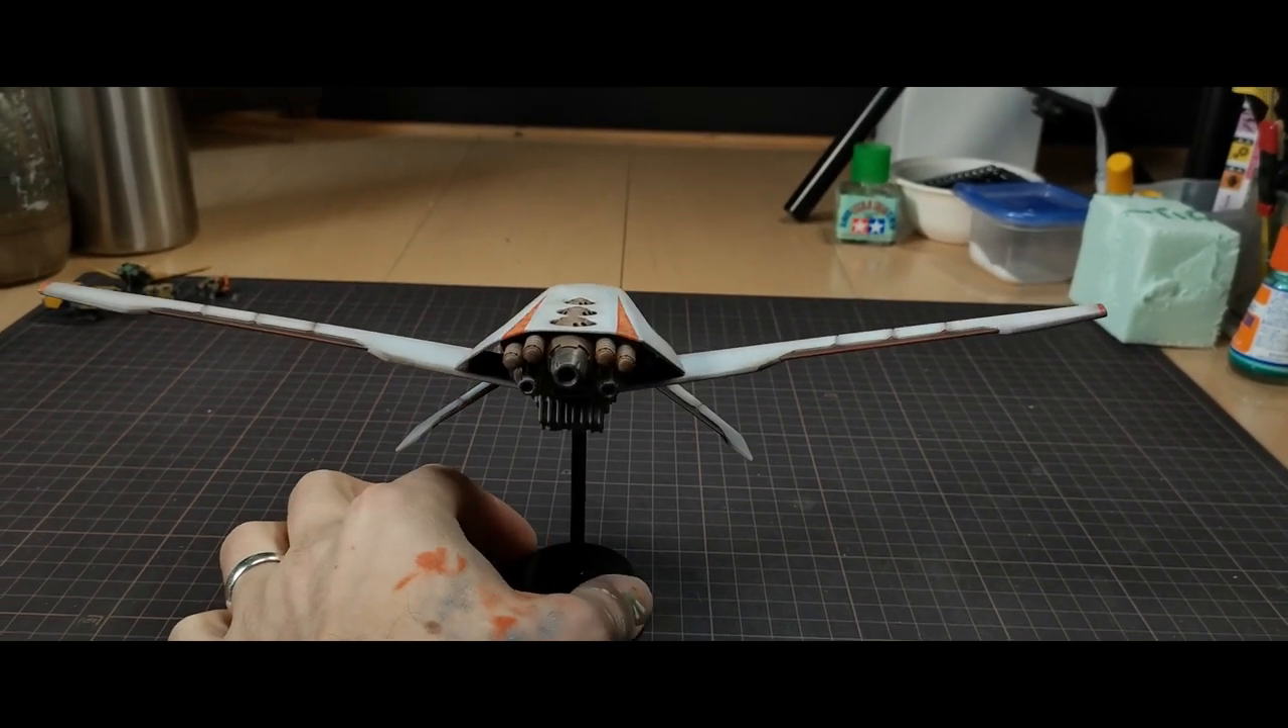I used CA glue to combine all the parts and set it on a simple black stand for now.